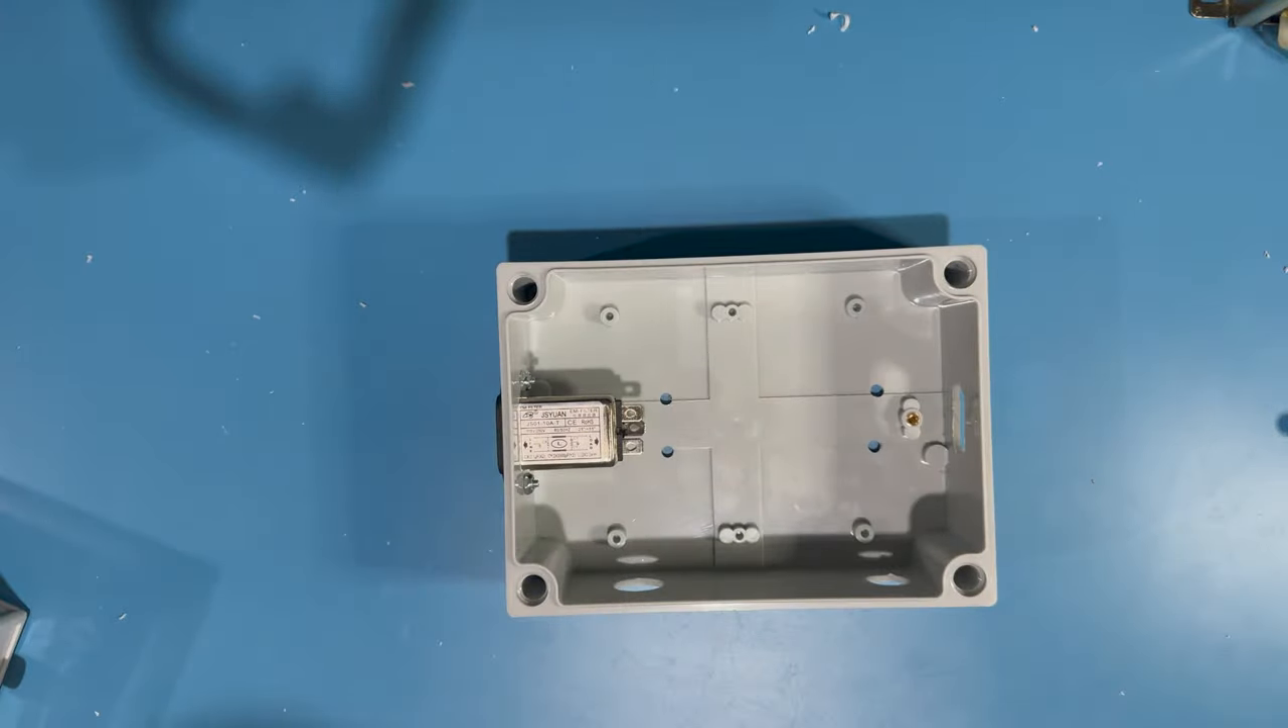All right, that's nice and secure. So there is our power connector mounted onto the side of the cabinet.